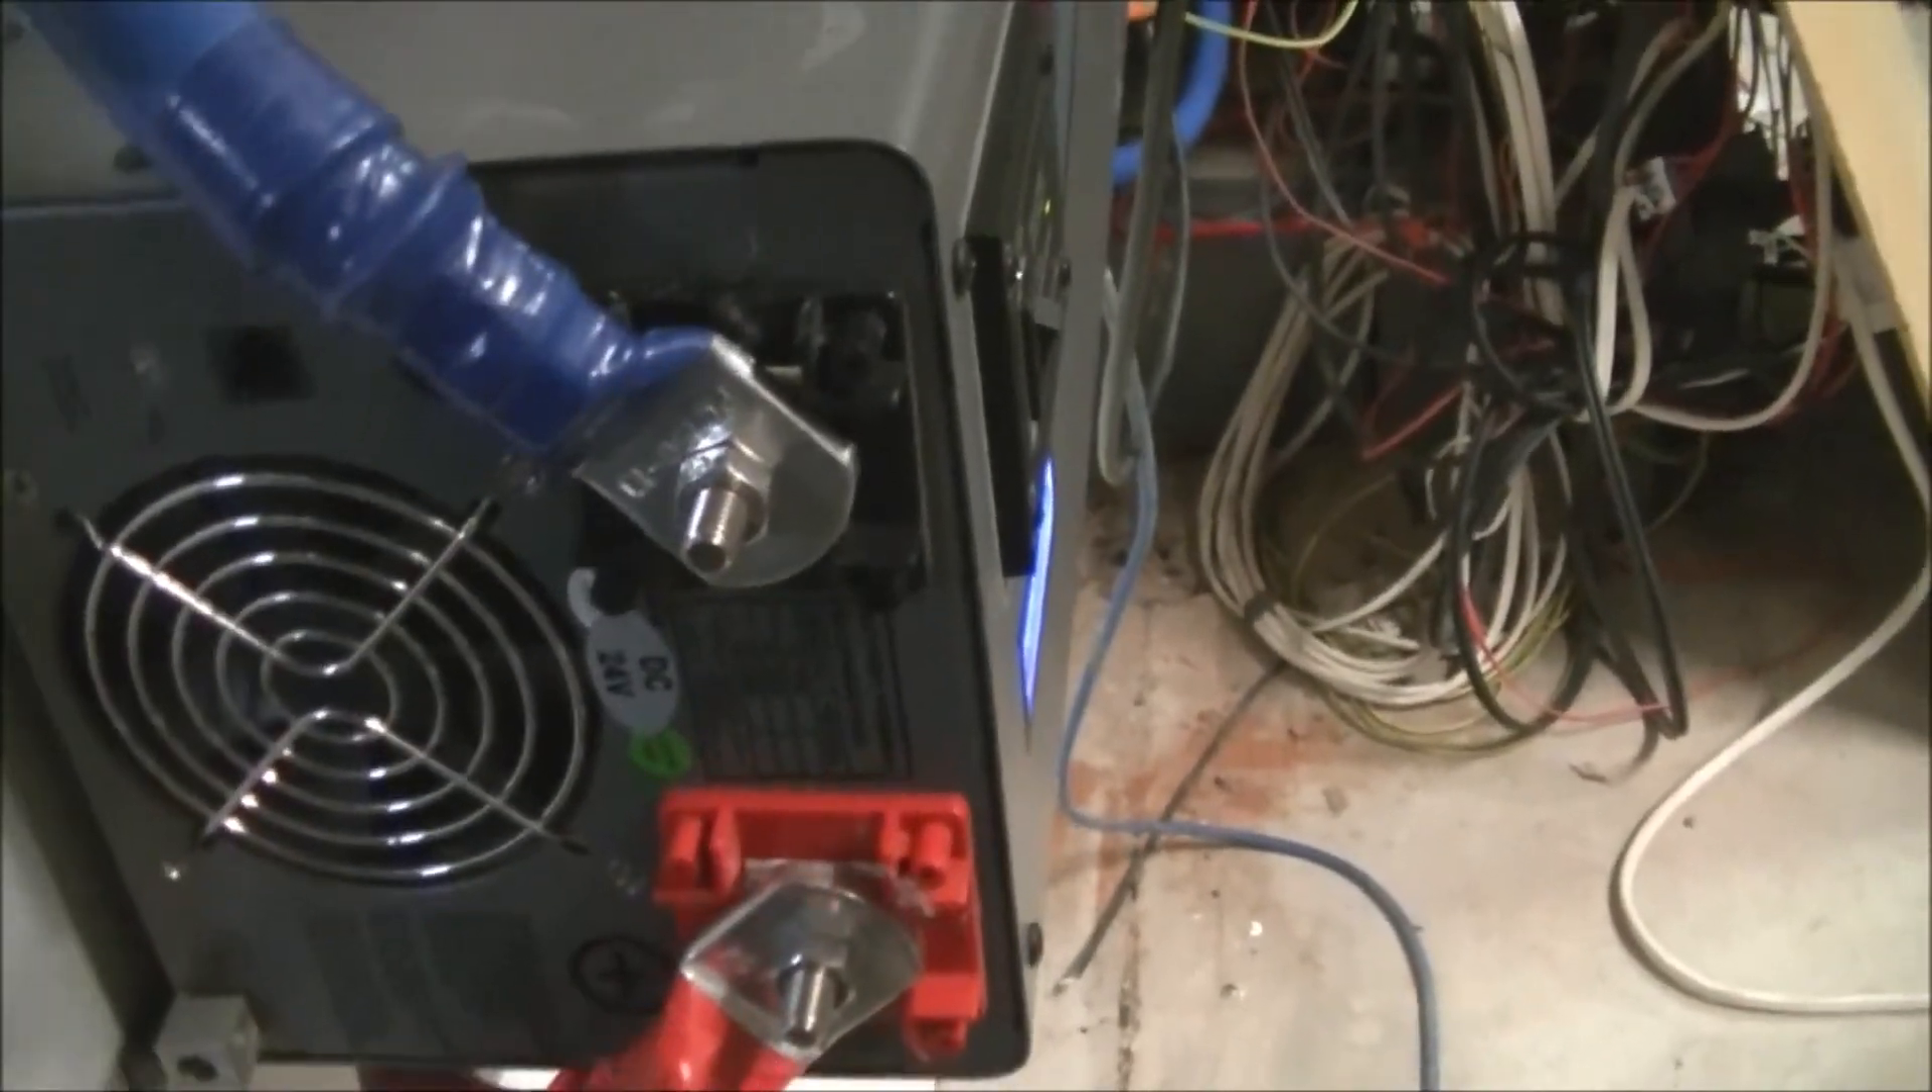Yeah YouTube, we've got one inverter on the board connected up with the nice fat cable.